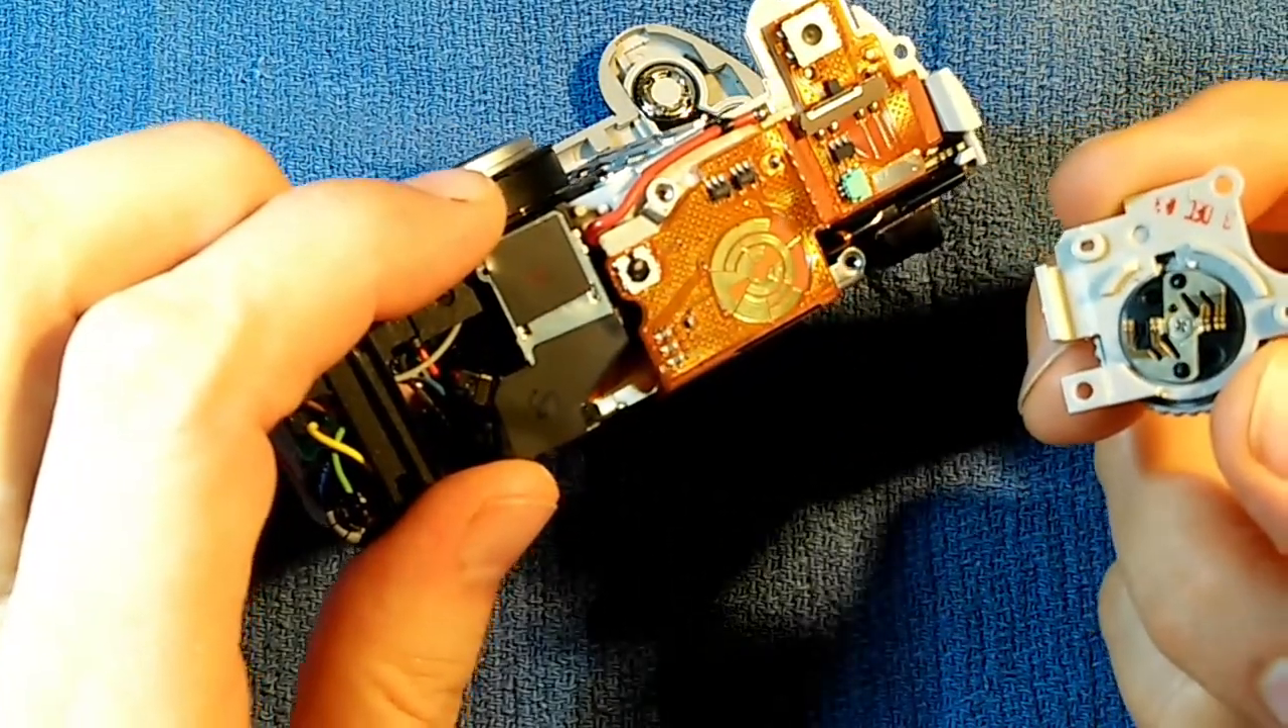And off comes the control wheel.